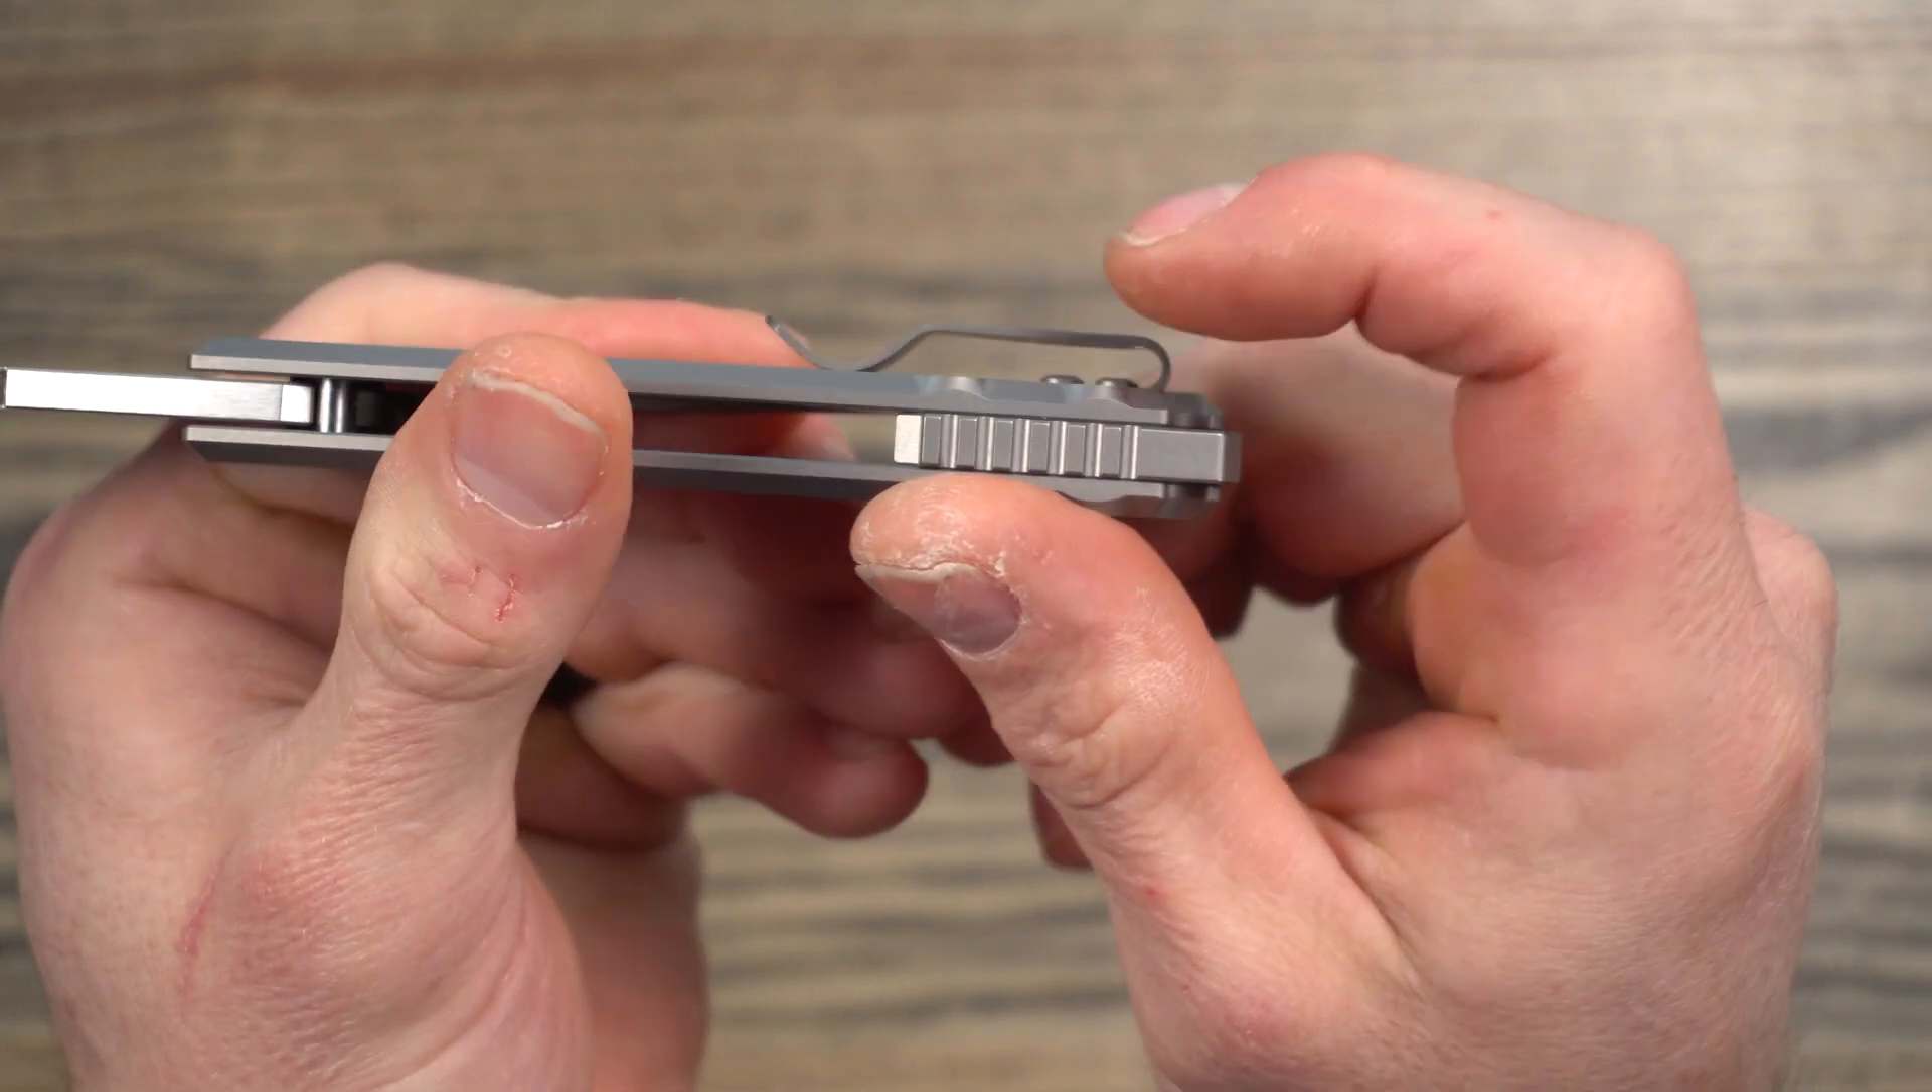Part of it is, I think, uh, how far this comes up and, uh, this, this clip just is so far up above, um, the handle here, you know, it doesn't, it doesn't, uh, transition down nice and even.